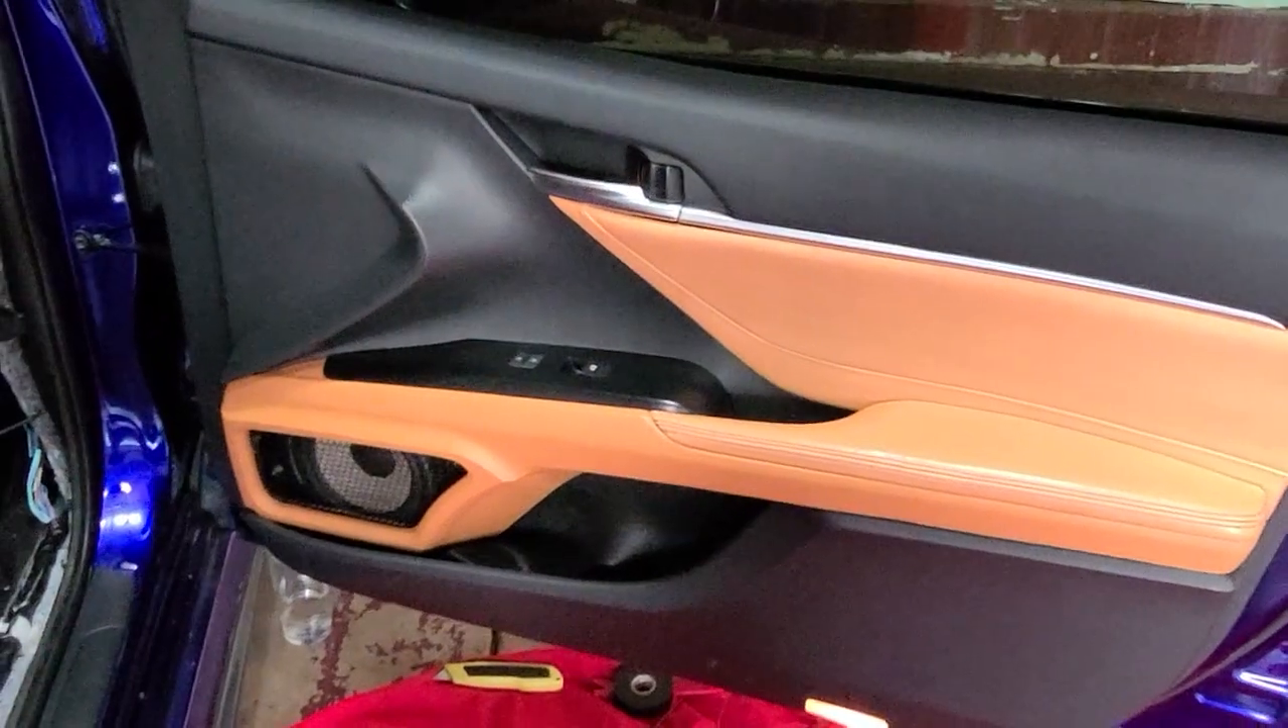Okay guys so the panel is back on.